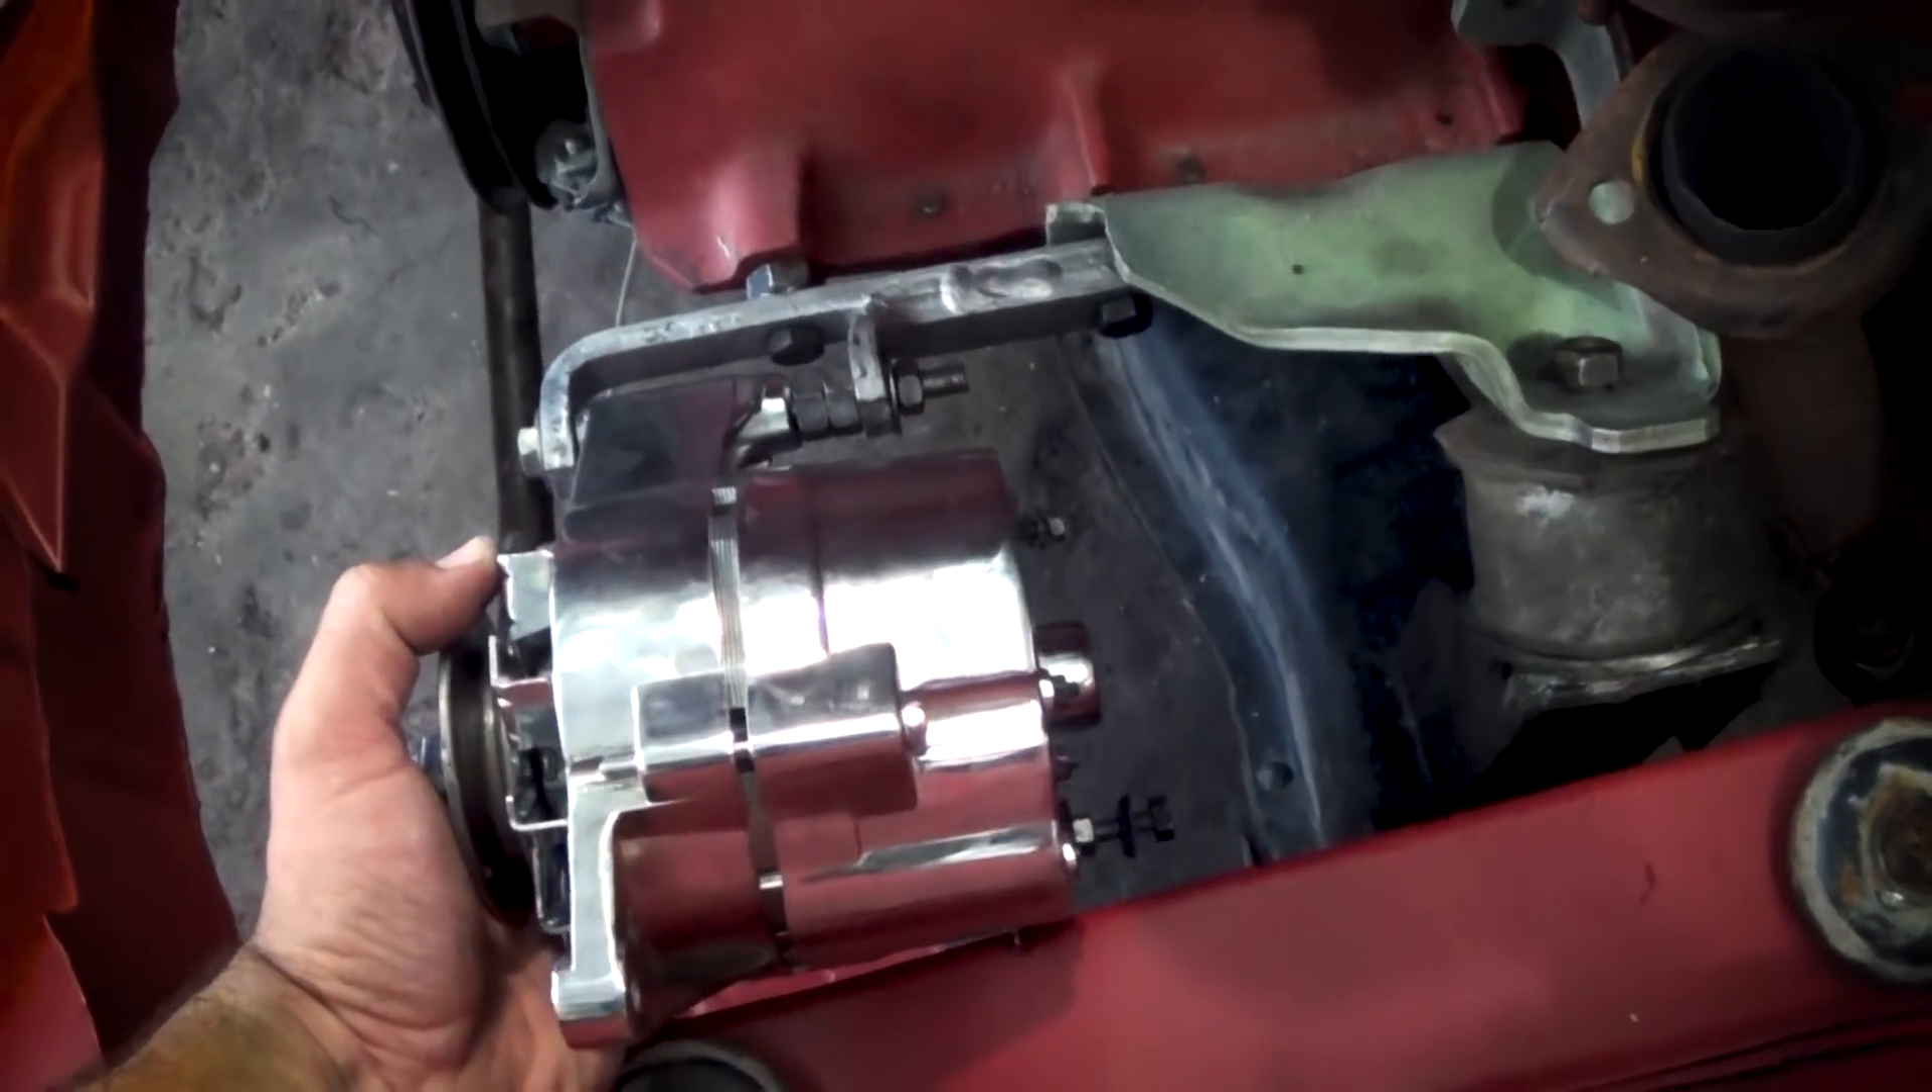O escapamento aqui não tá ligado, né?